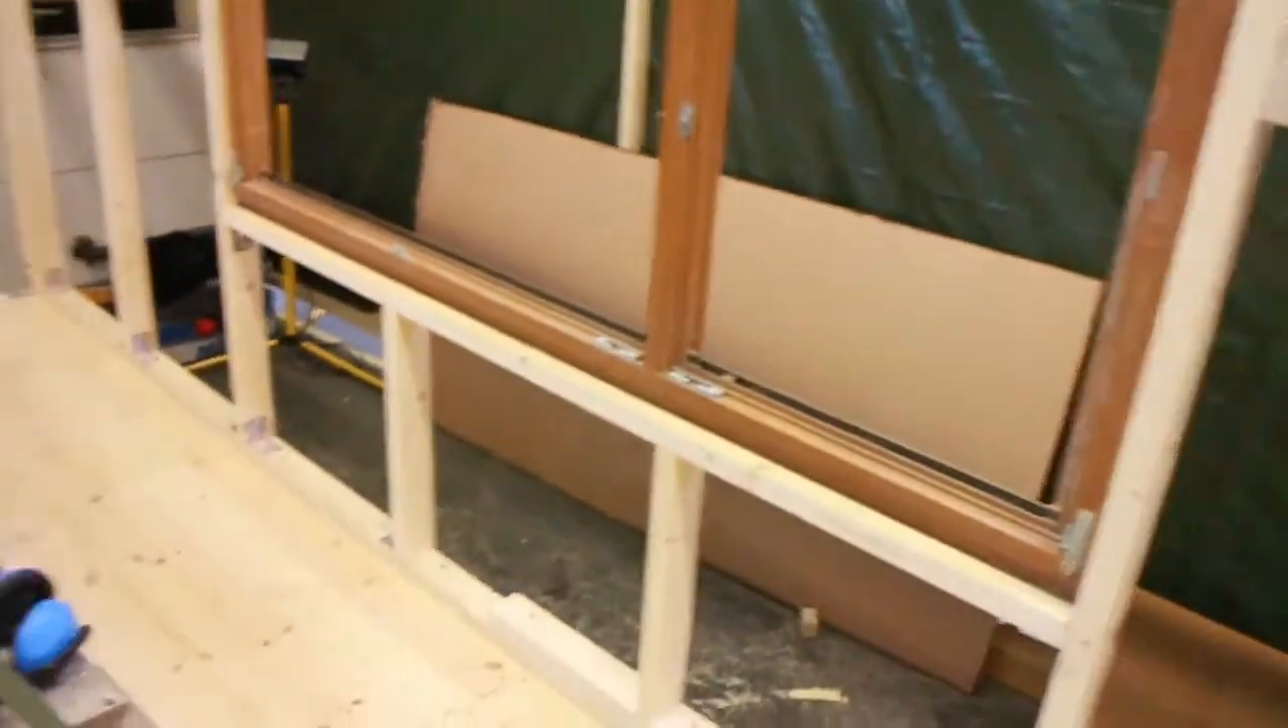Hier haben wir das große Fenster, das ist auch schon drin.